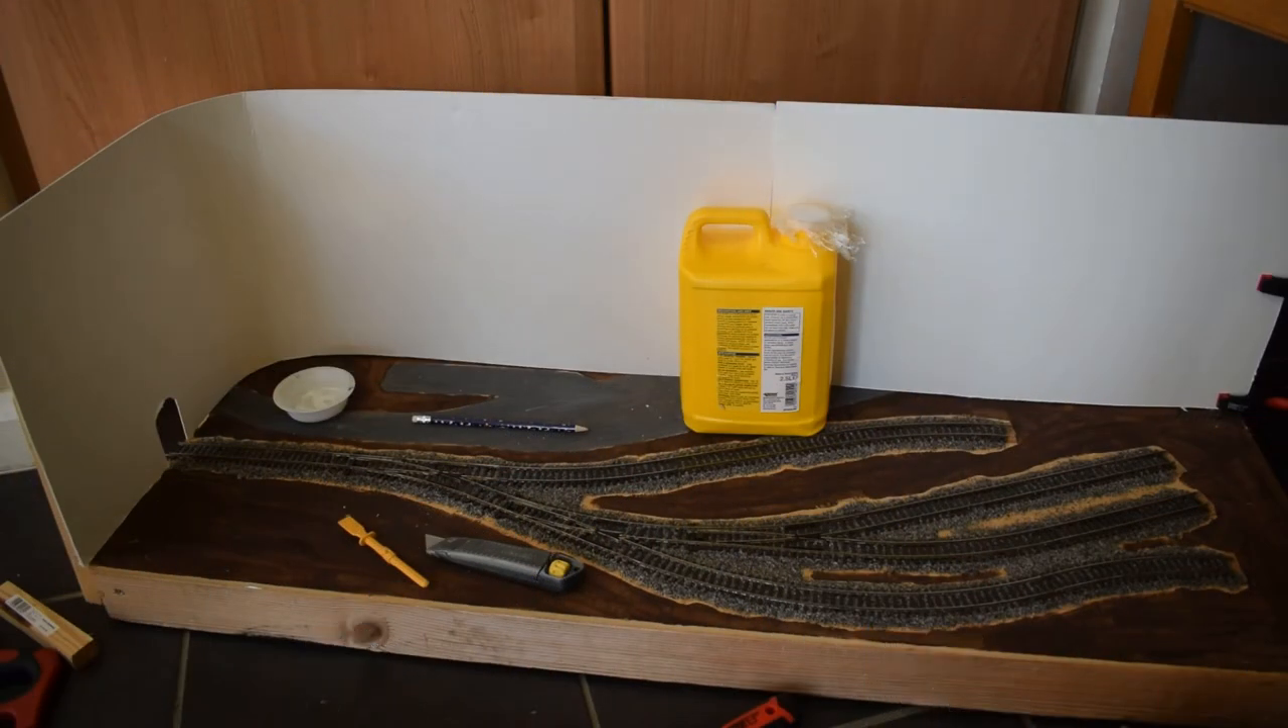Okay, so I've put the board up now and it's looking quite good actually.